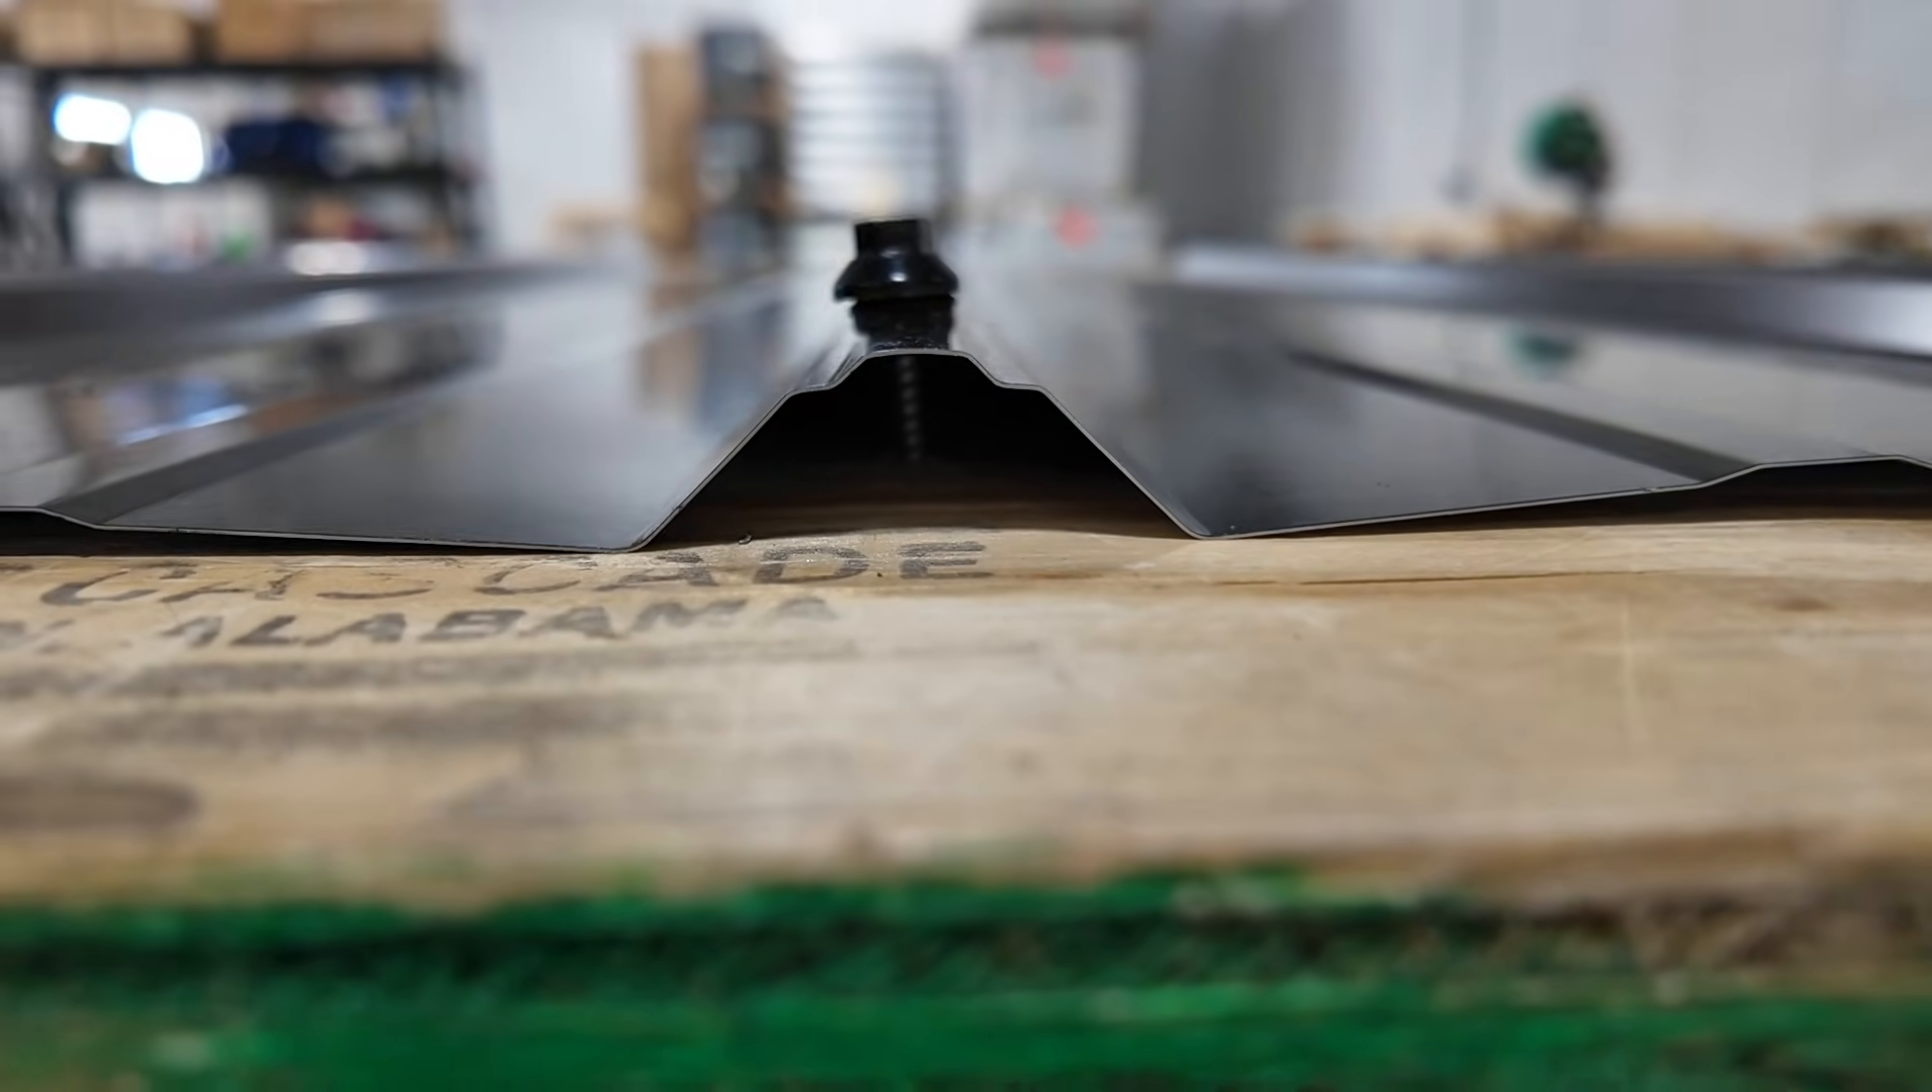All right, so we've installed the fastener on top of the rib and there's a couple of things that we're going to notice.